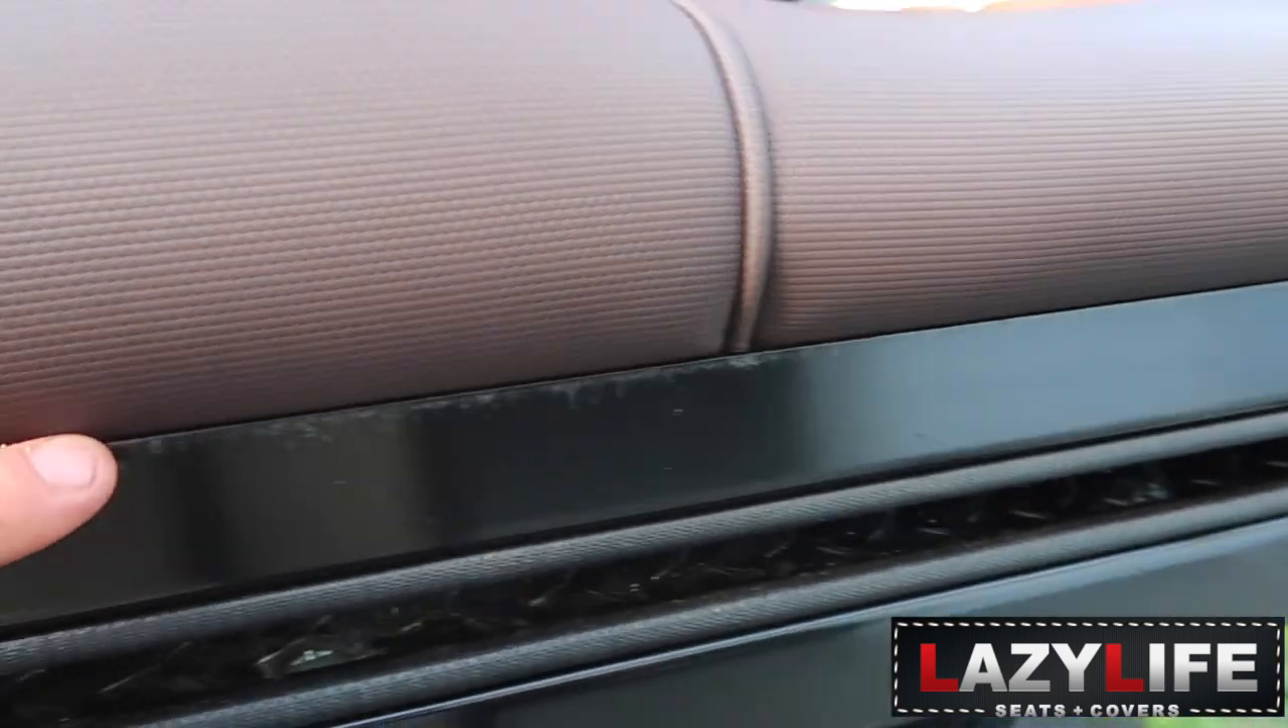As you can tell, the seat is pretty much mated with this black piece of metal here.